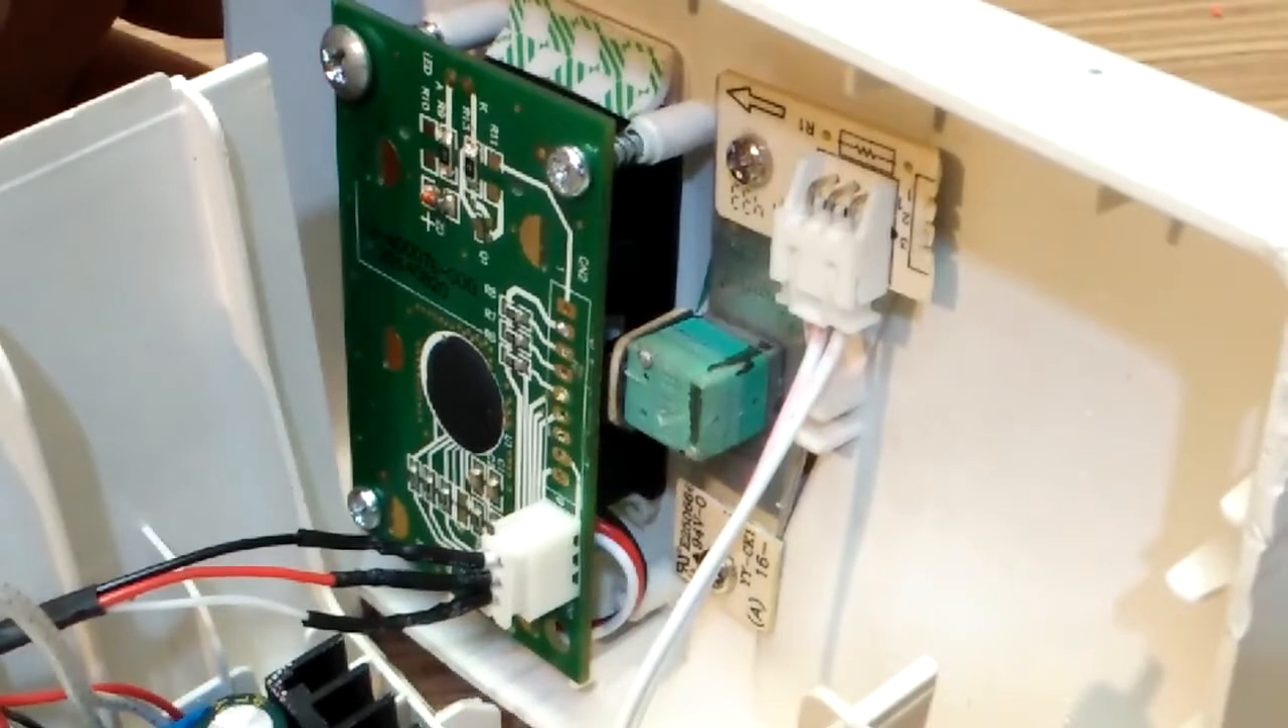I reused this original connector on that PCB board and that is where I connected the voltmeter wires.